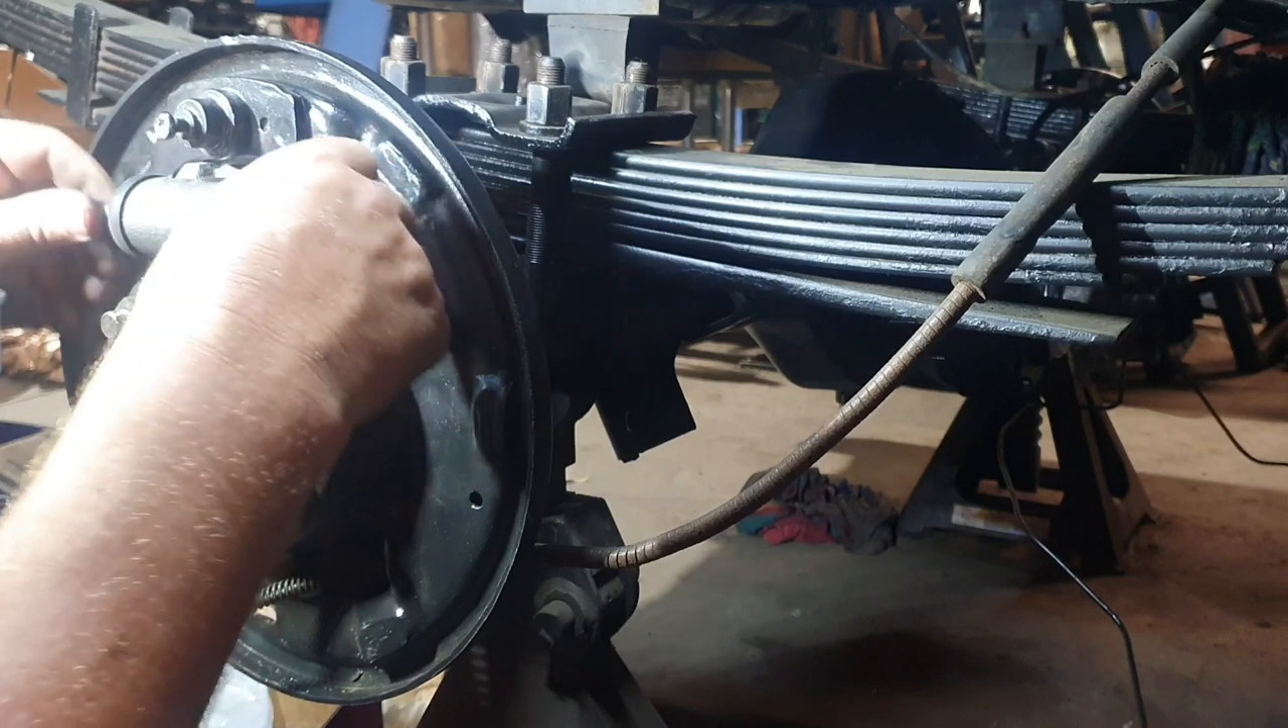Handbrake cable has run in. I've run it over the top of the spring.